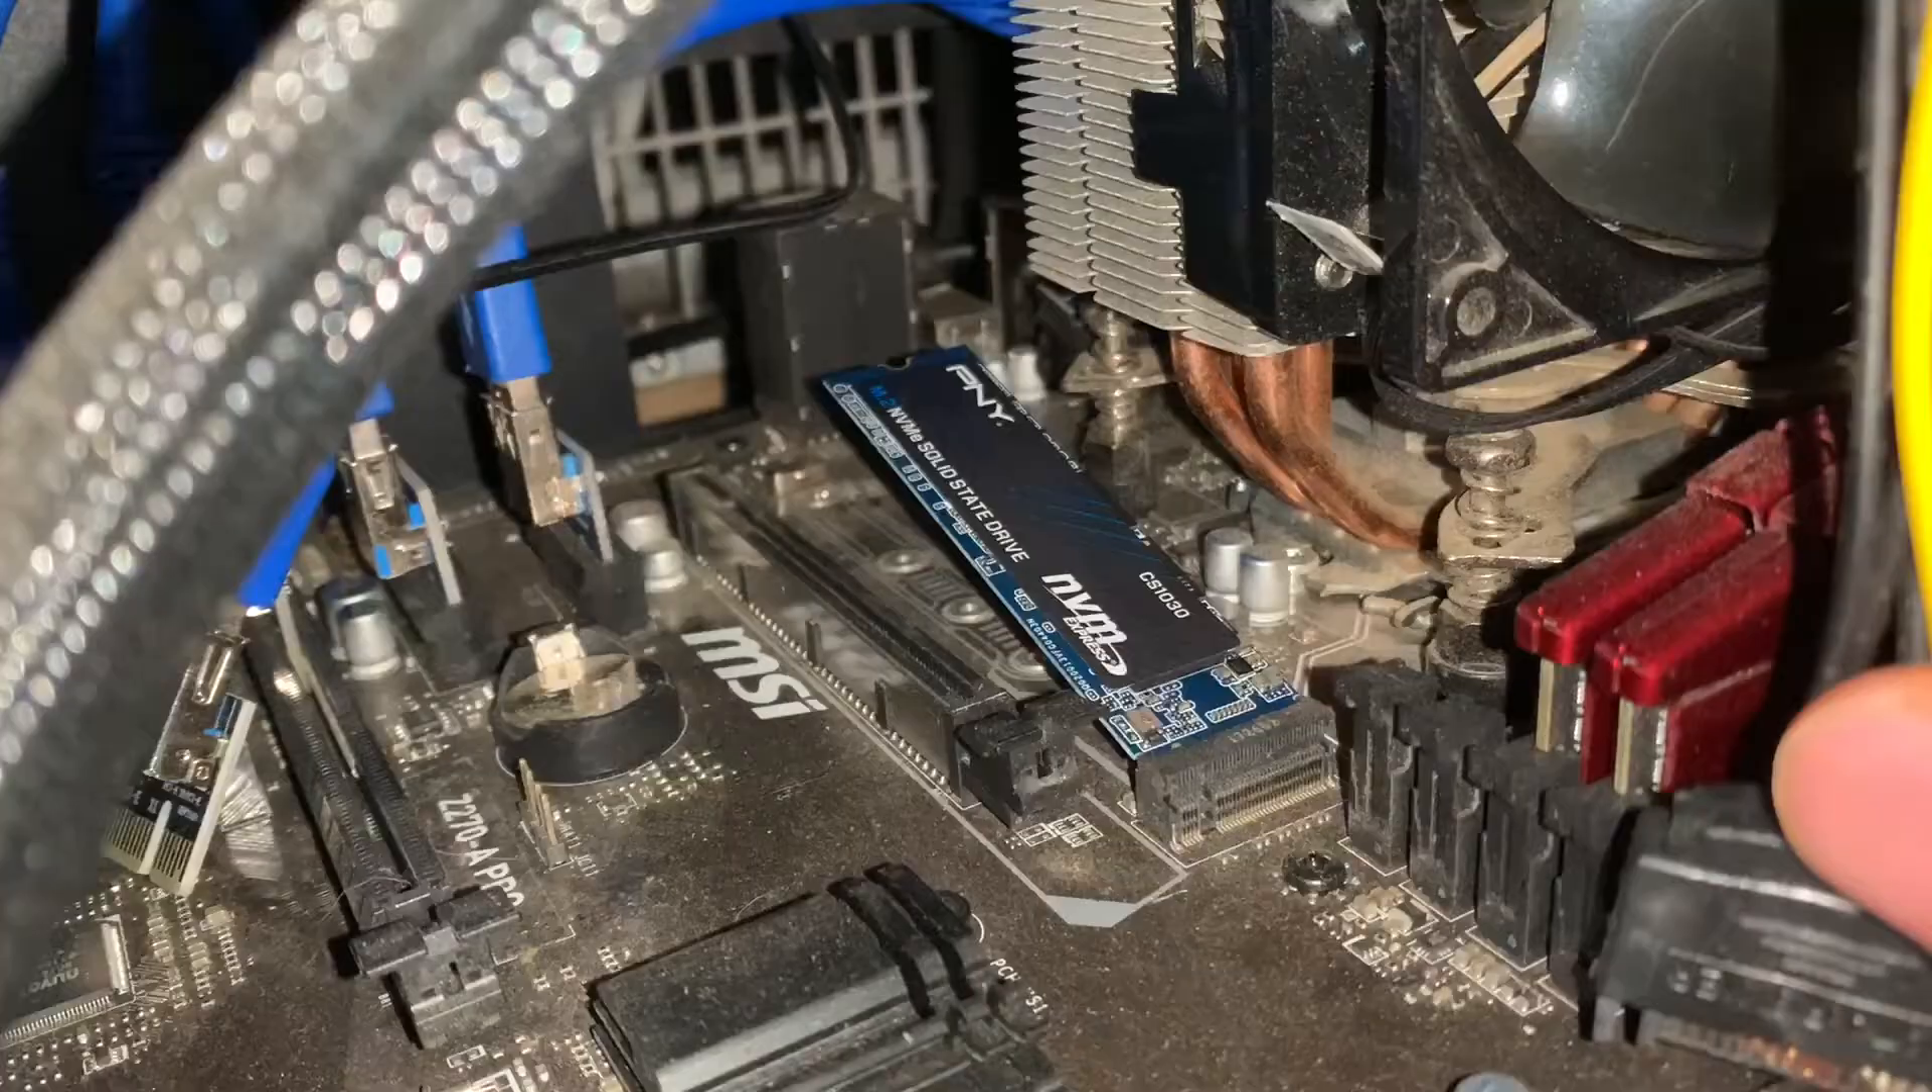See how it's sitting up.